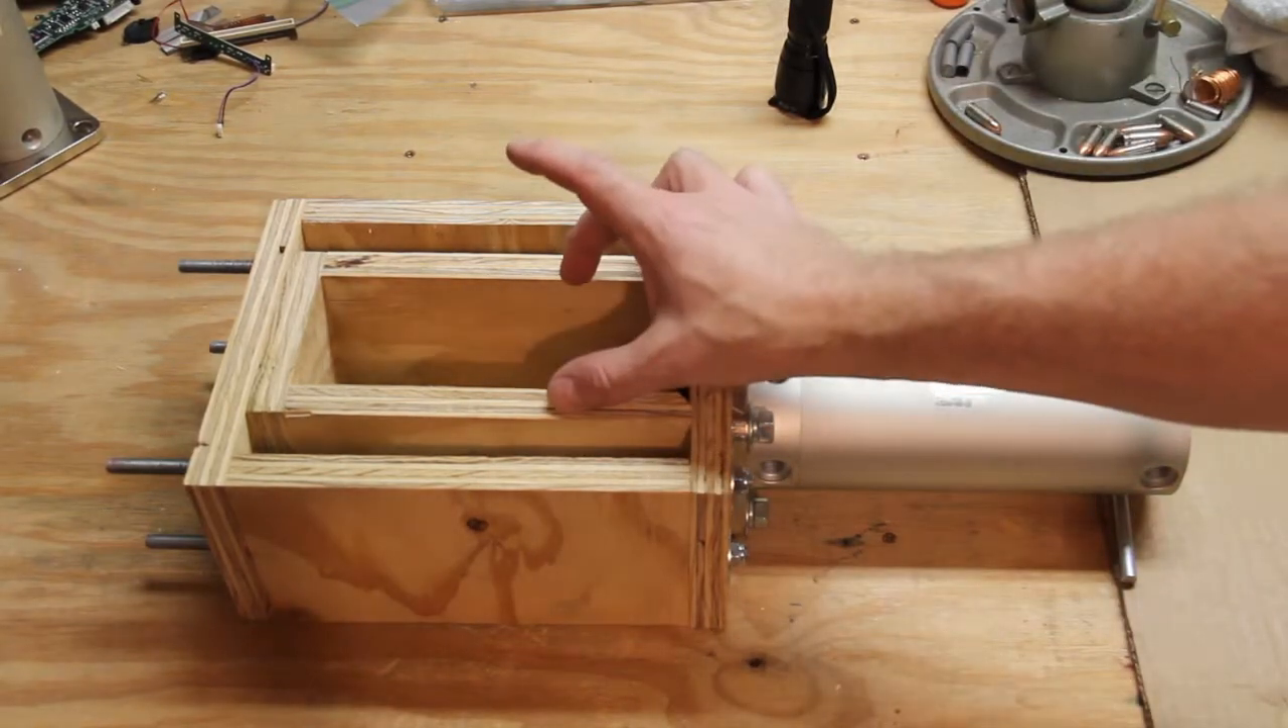I don't have any facilities for welding so we took 3 quarter inch plywood built up an outer frame that holds the cylinder and then an inner frame that's about the size of a can so that the can doesn't roll to either side.